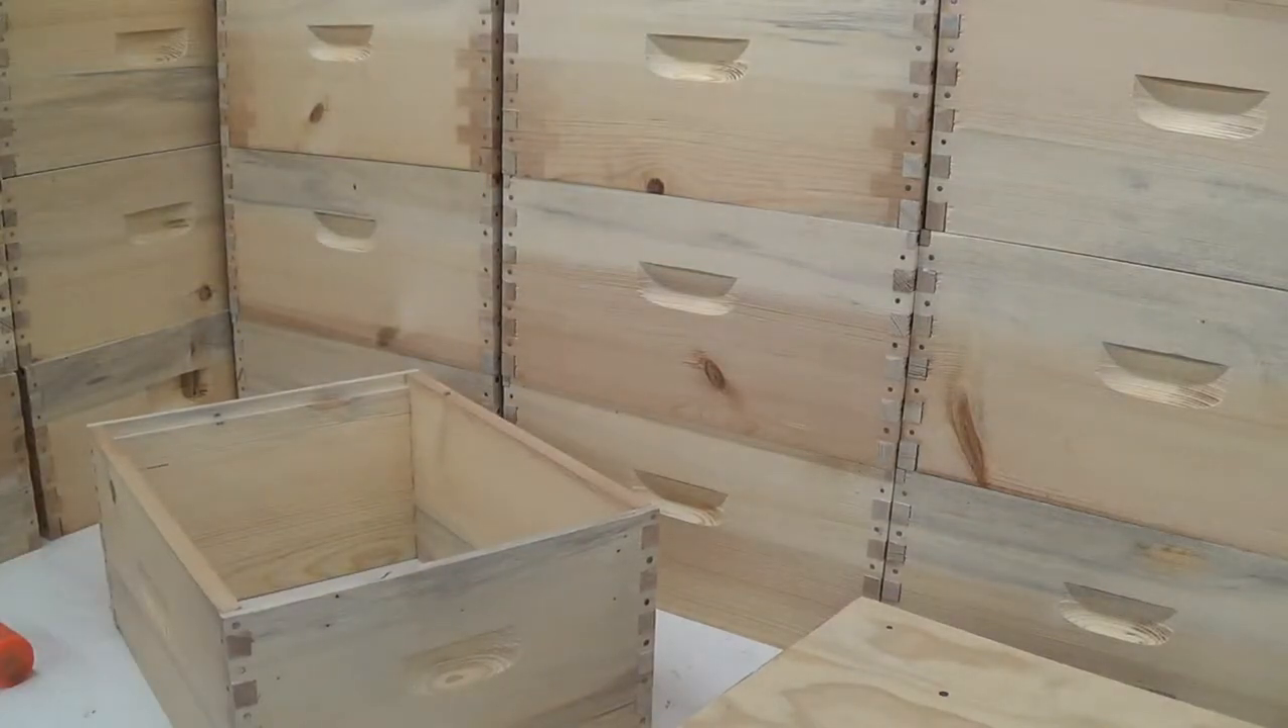Okay, there you have it. A completed bead box.